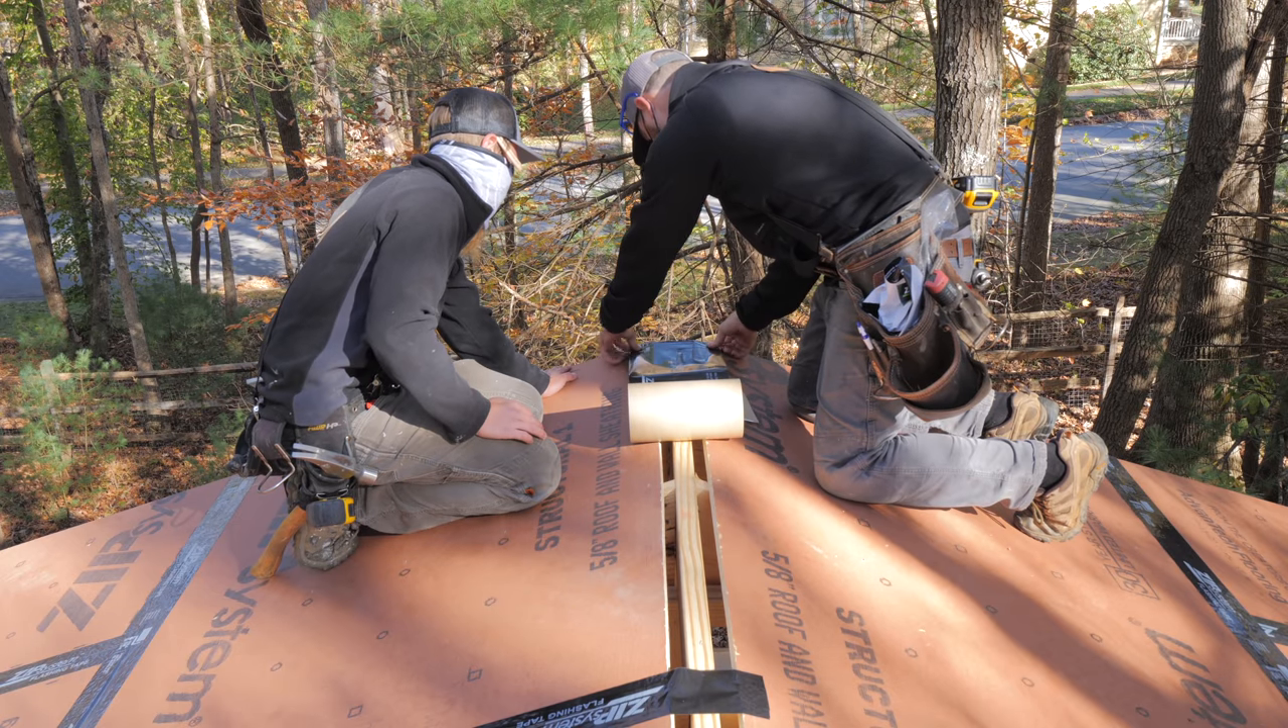With the roof sheathing on the only thing left to do to get the roof water tight was to seal up the open area where the ridge vent will be installed.